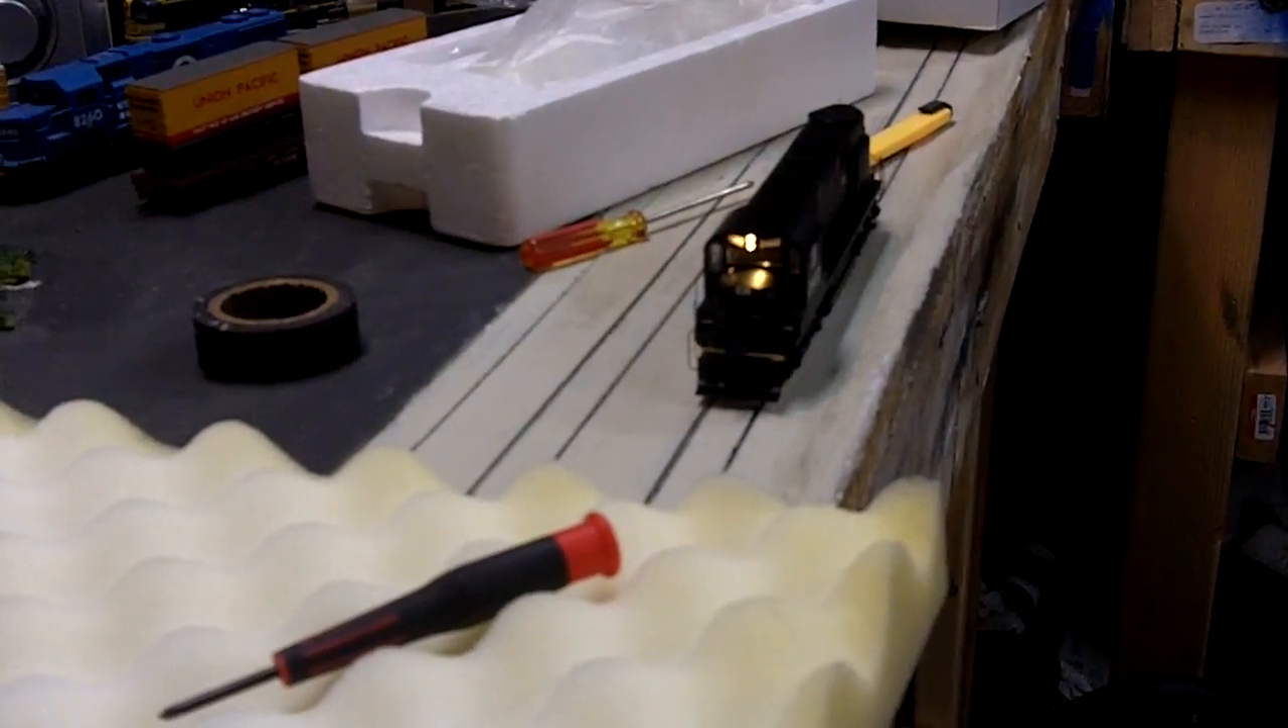So as you can see here, I got the light installed, and I'd say it looks pretty nice.